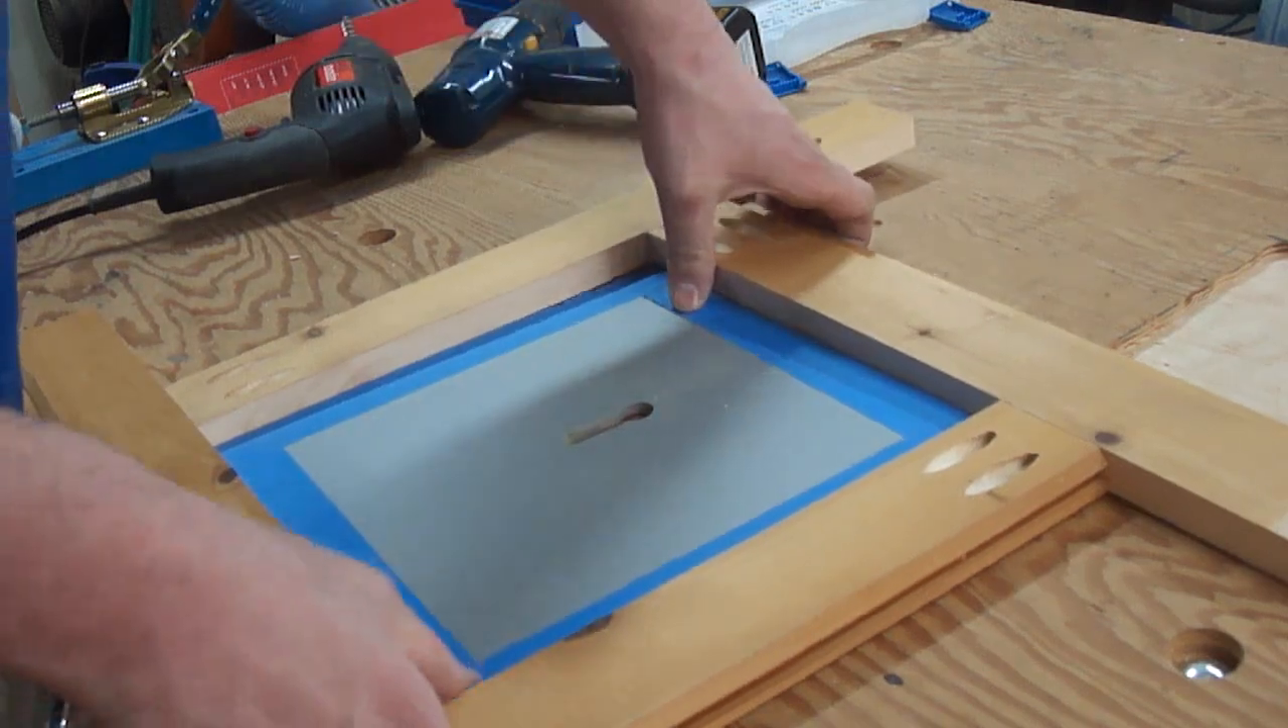There, we now have a template that perfectly matches this plate.